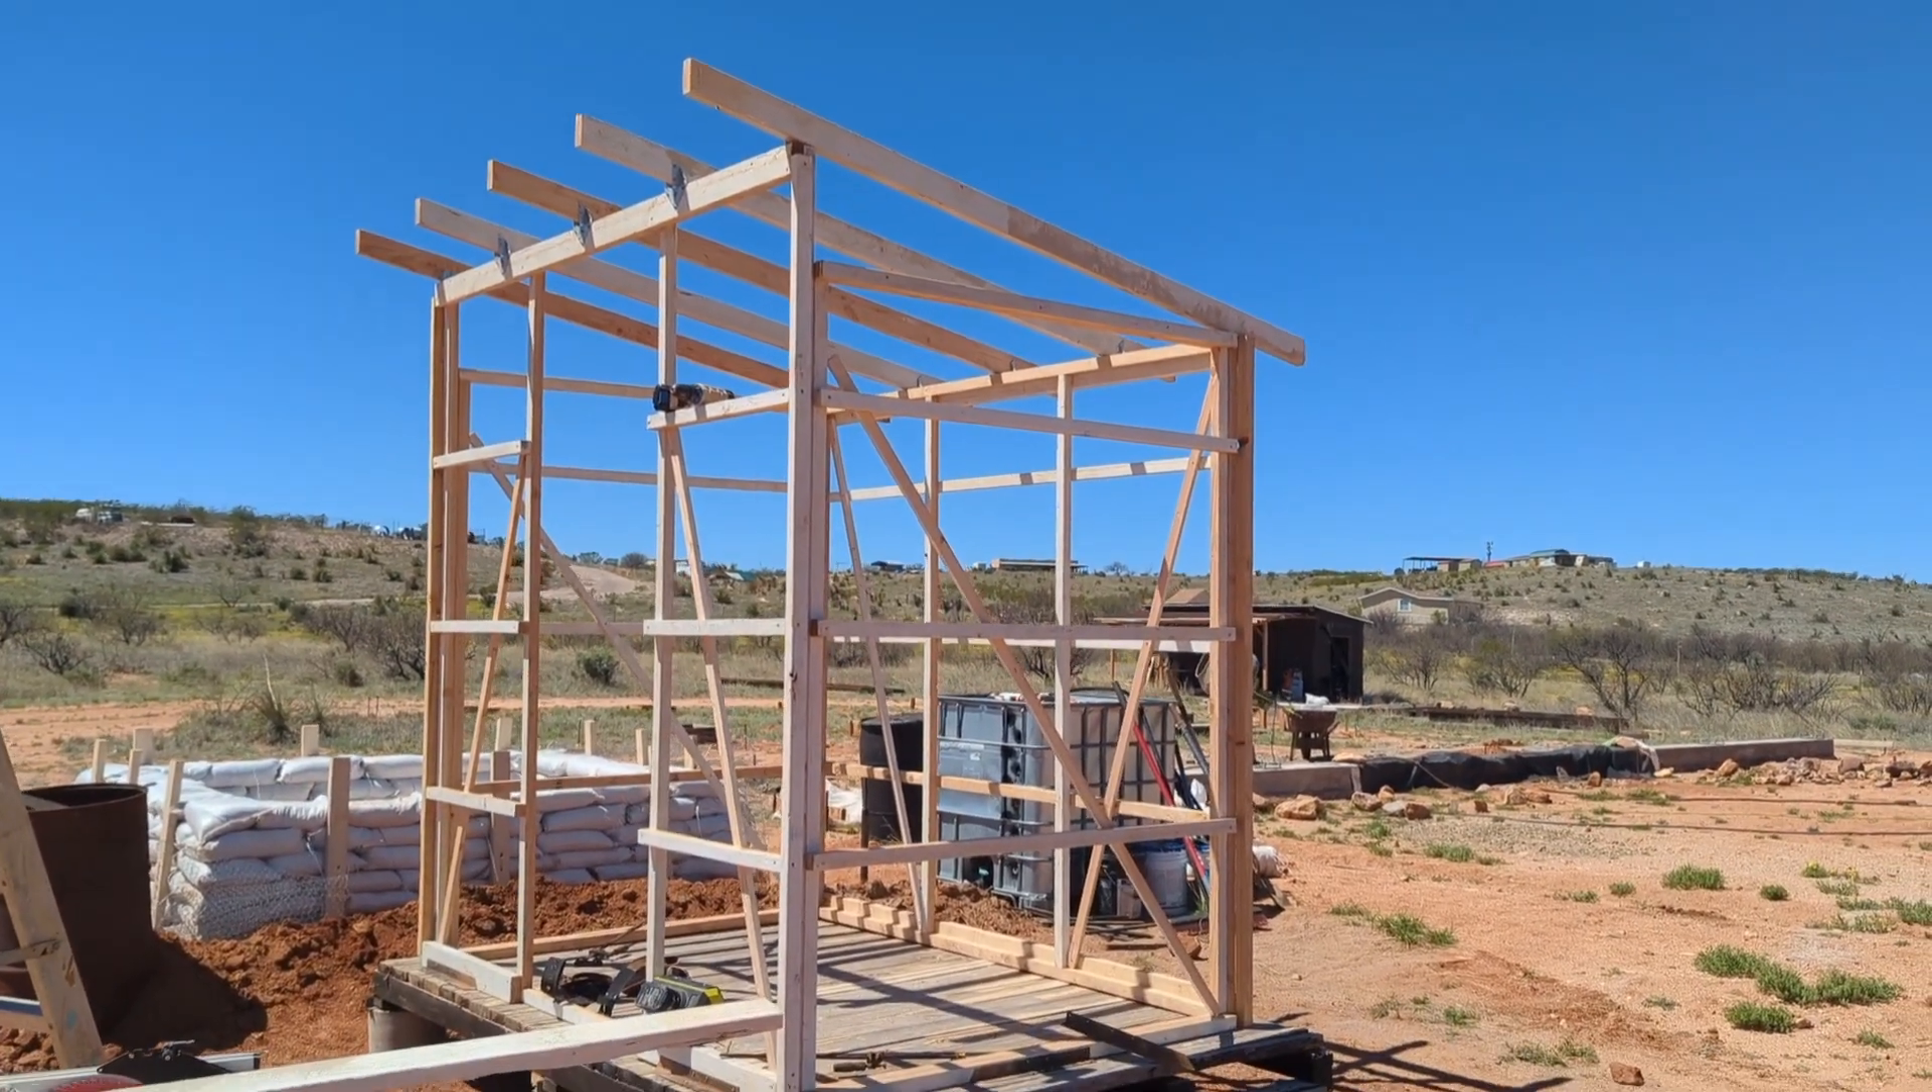So you can look at this building here and you can see that the frame is pretty much done and I'm going to be starting to put the siding on and the roof and all that.